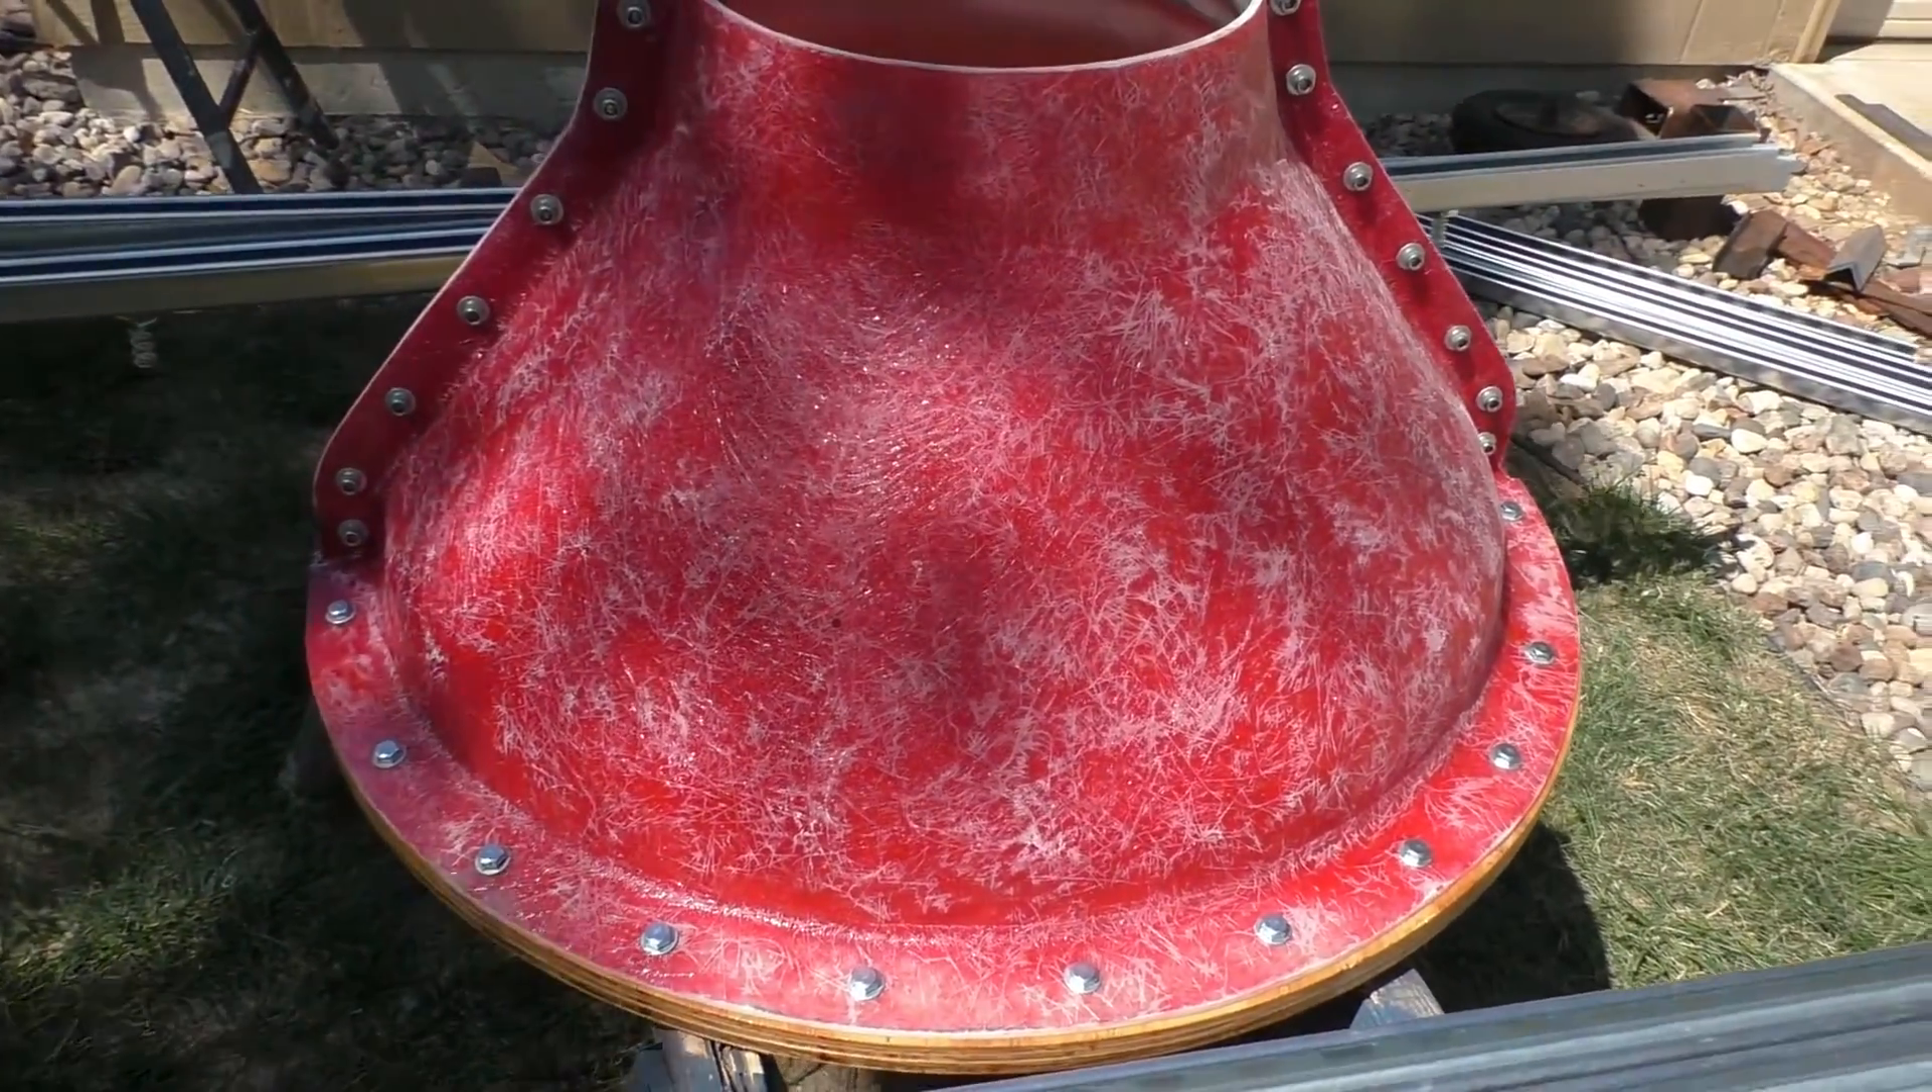The flanges have been trimmed down, bolted together, glued two pieces of plywood together for the base and bolted the perimeter of the form into the plywood so it has a bottom to it.